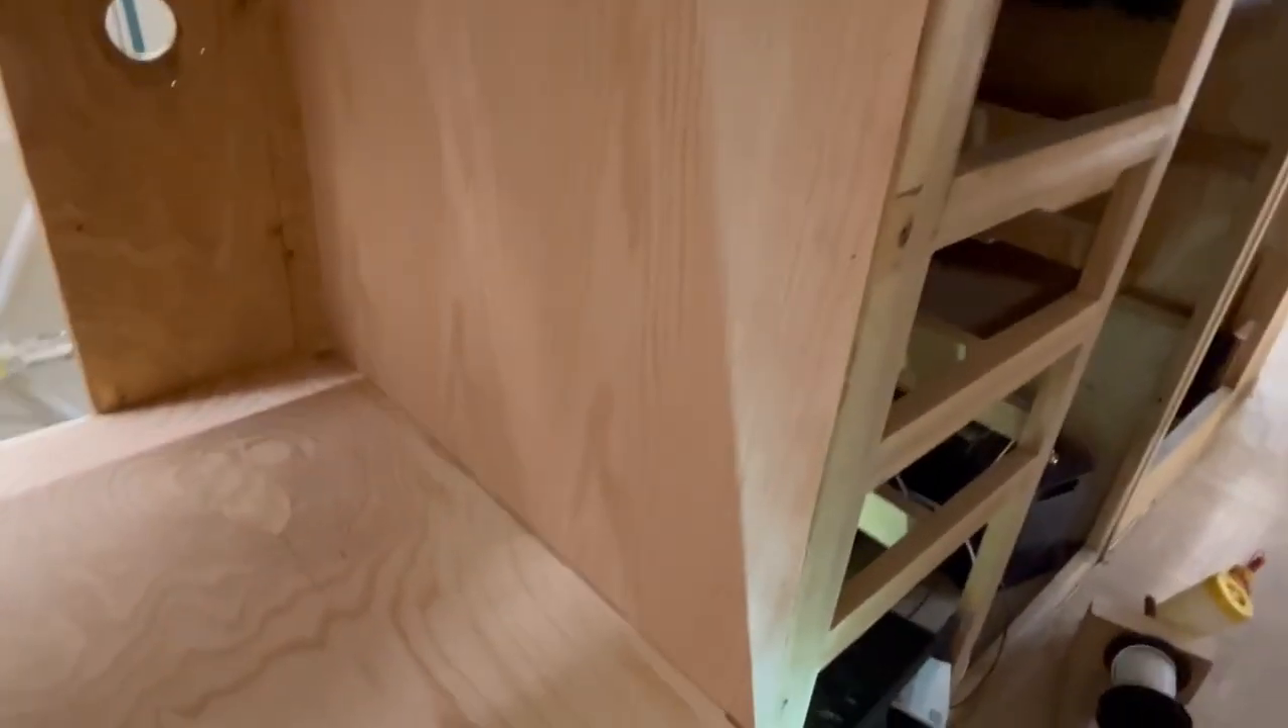Okay the cabinet's coming together i've got the sidewall in and the bottom.